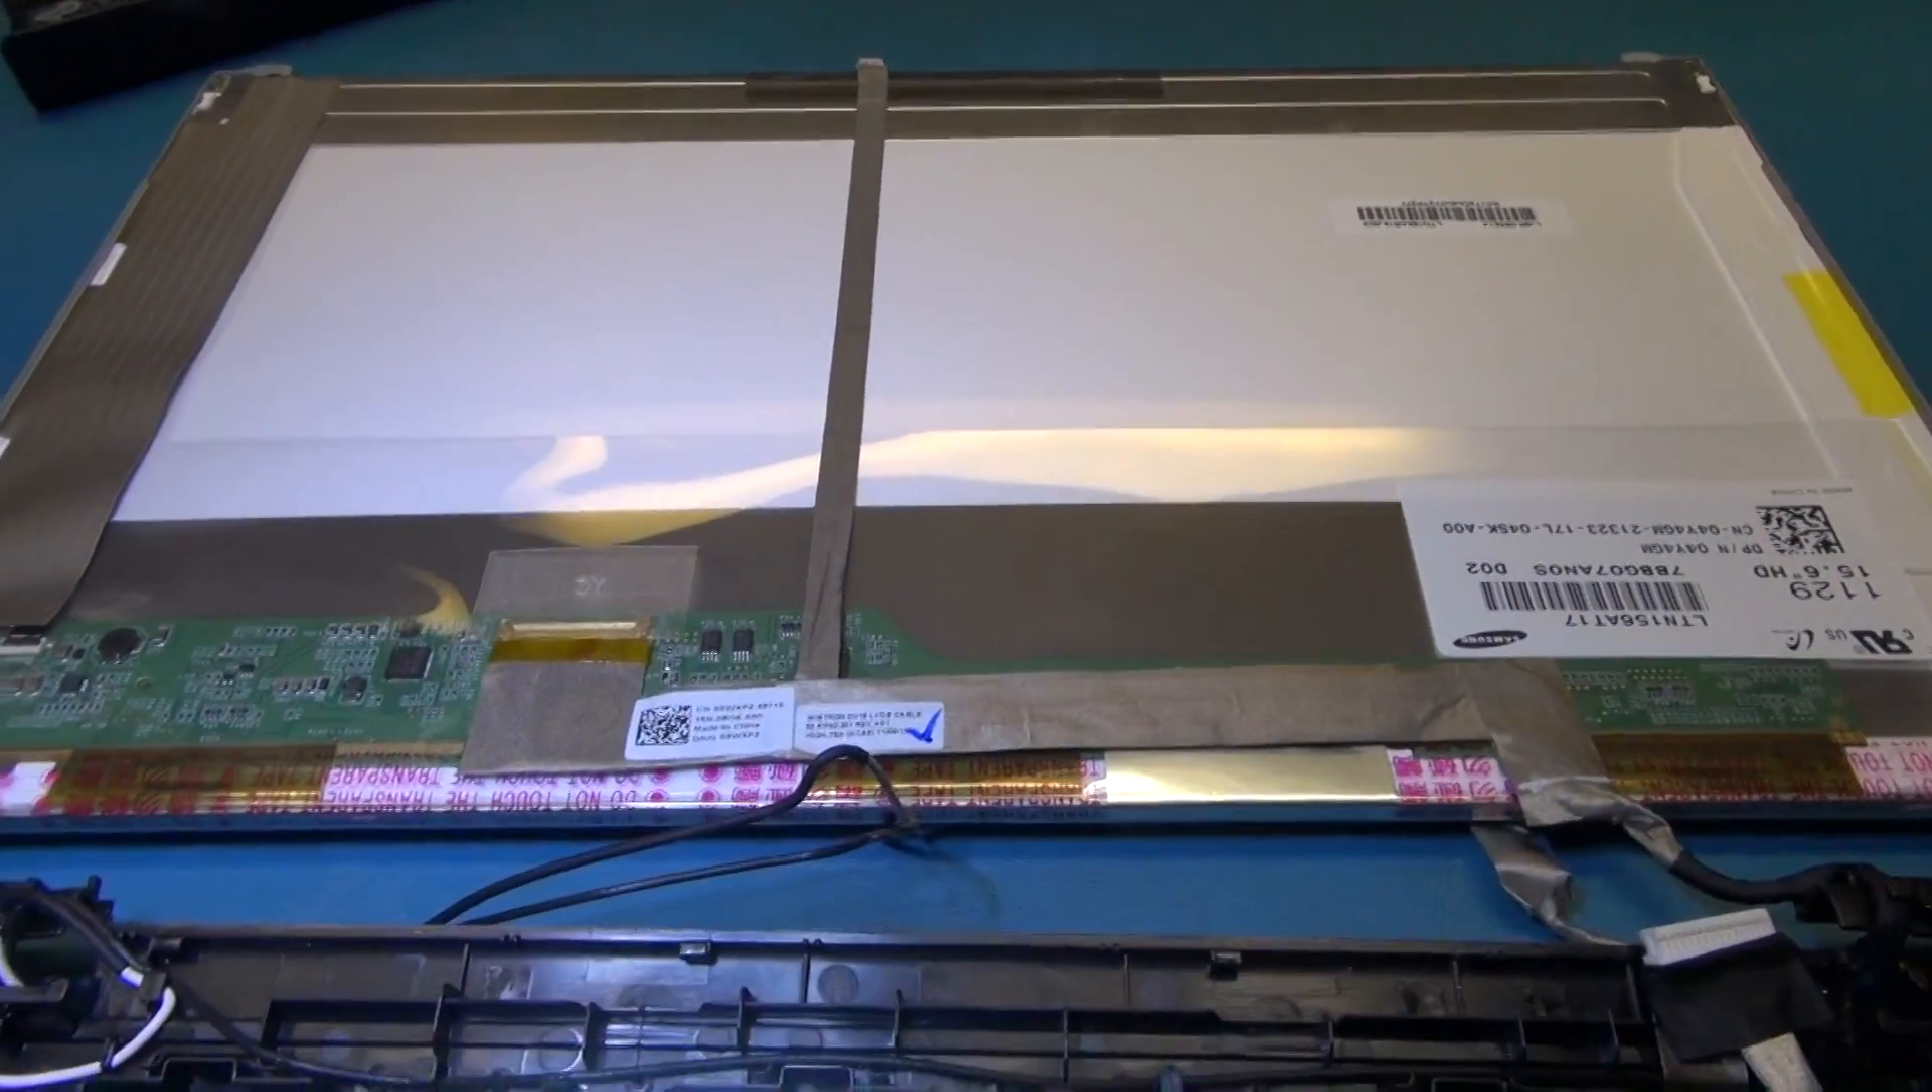I have the LCD out of the bezel assembly.